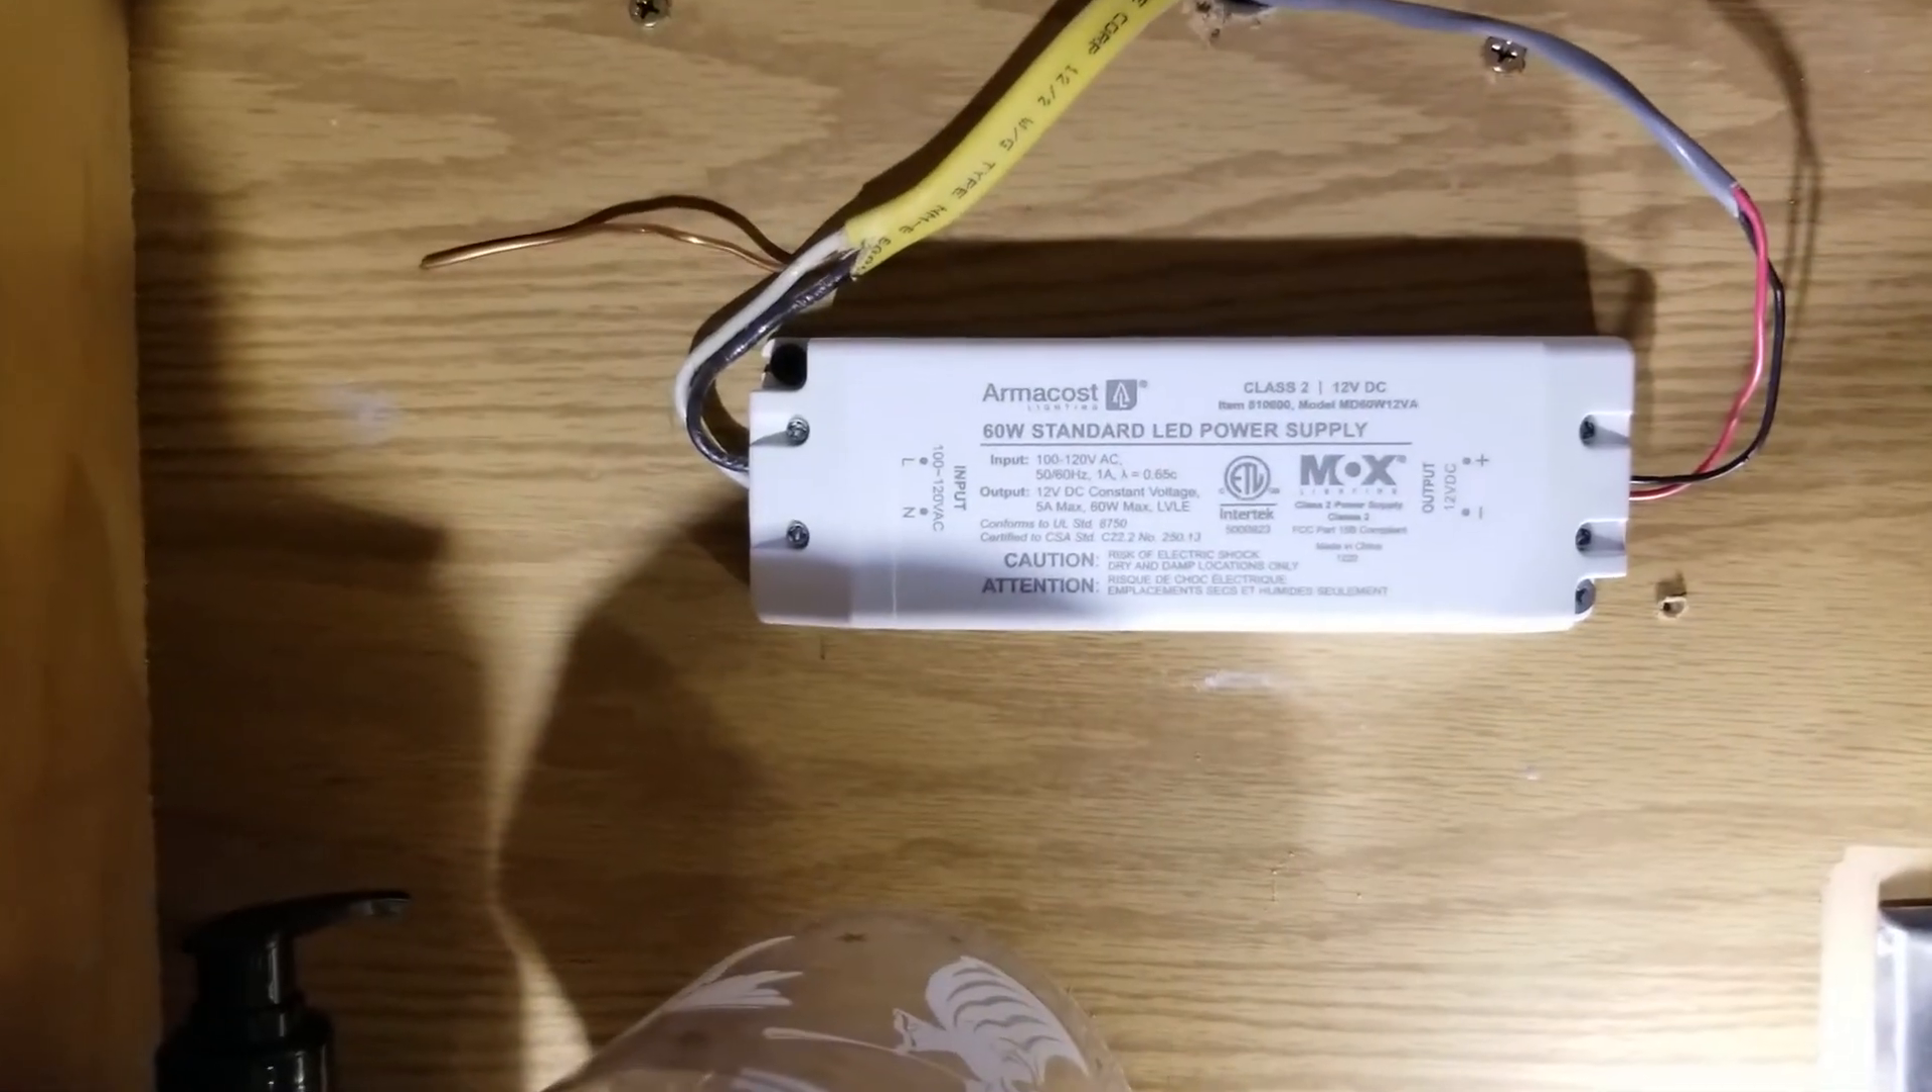You'll notice that the ground cable is not connected. It would probably be wise to put a wire nut on that.